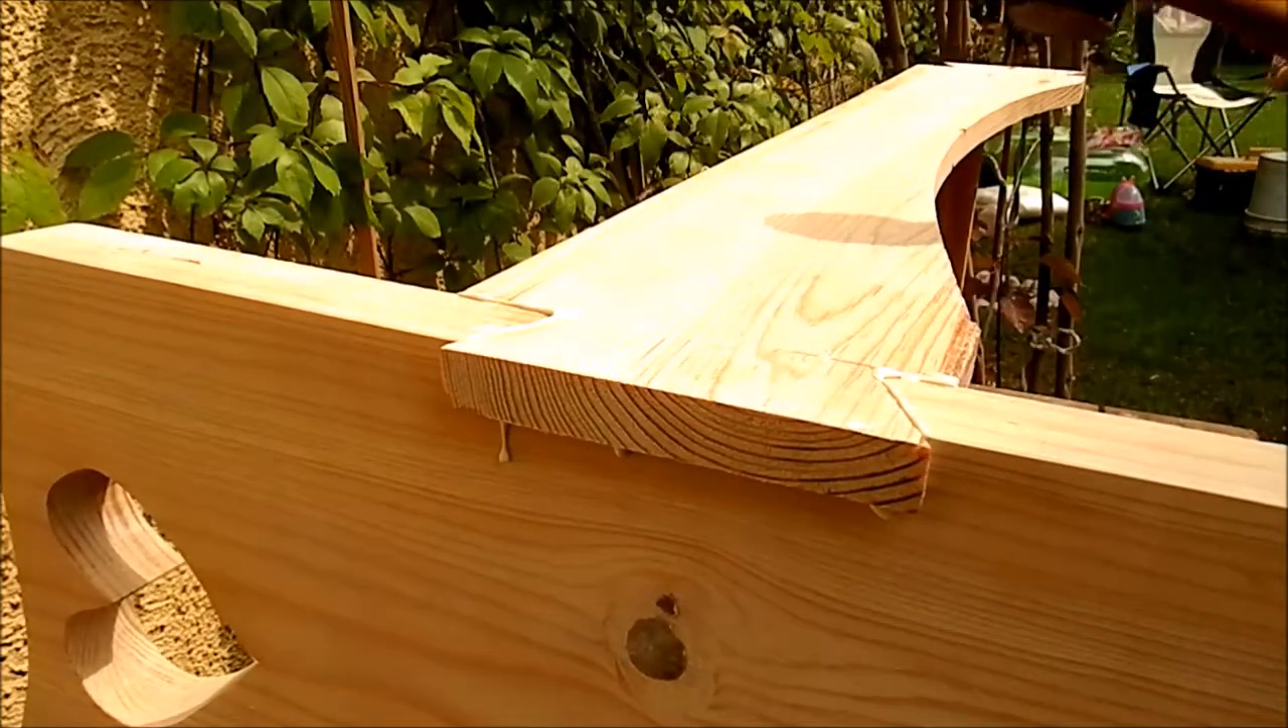The dovetail fit snugly and there were no major openings, which is not bad for the first try.